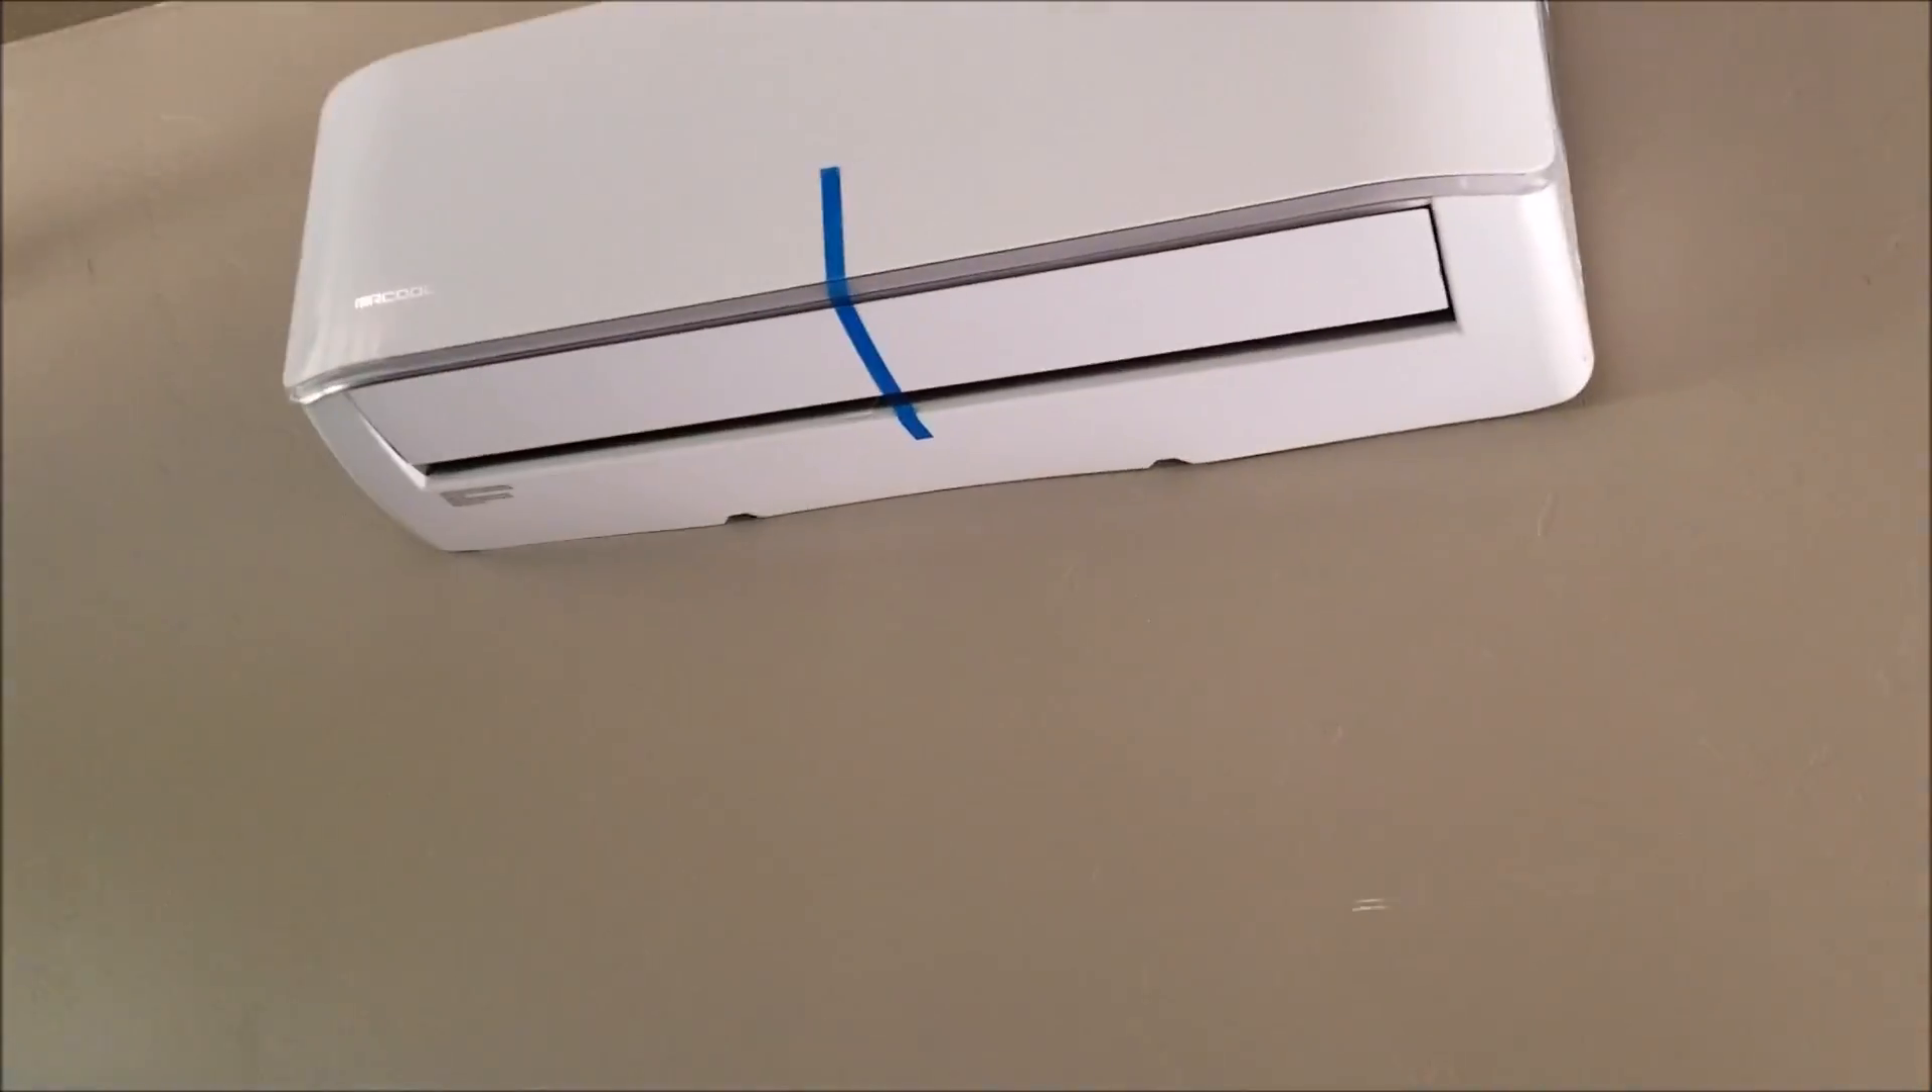So I finally got the inside unit mounted and it's not really heavy.